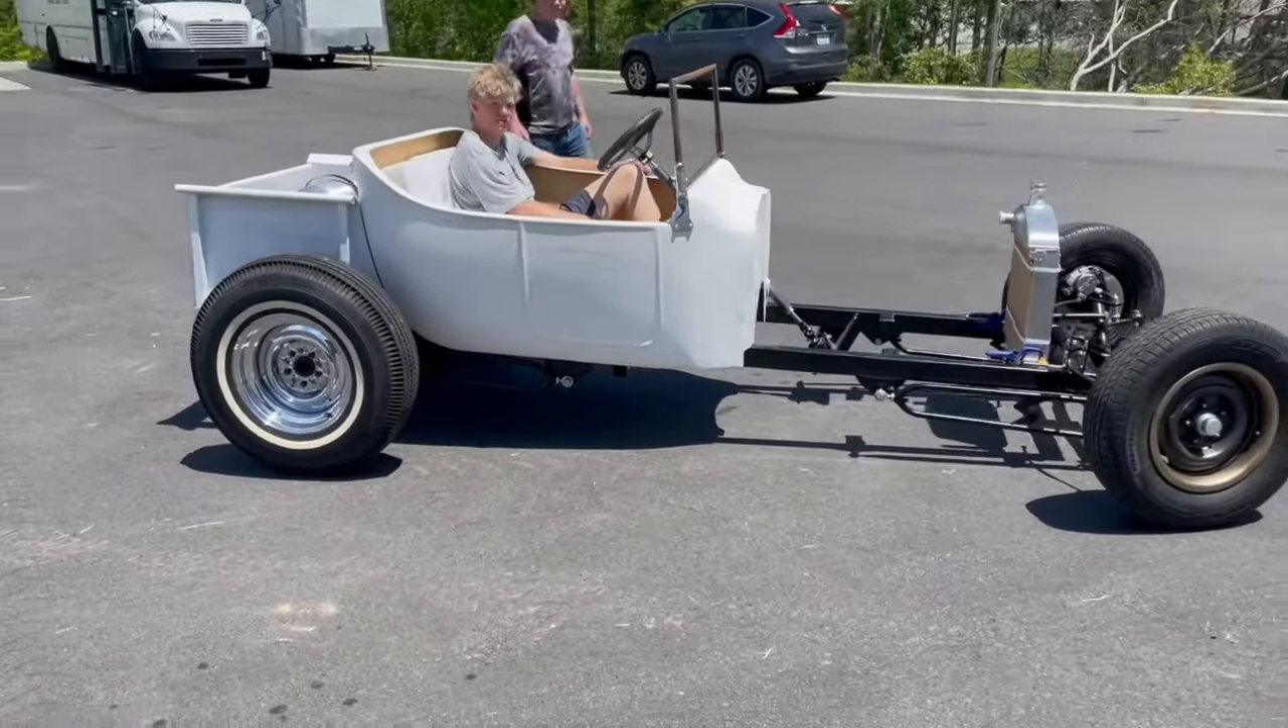Guys here's the car sitting with the bed on.